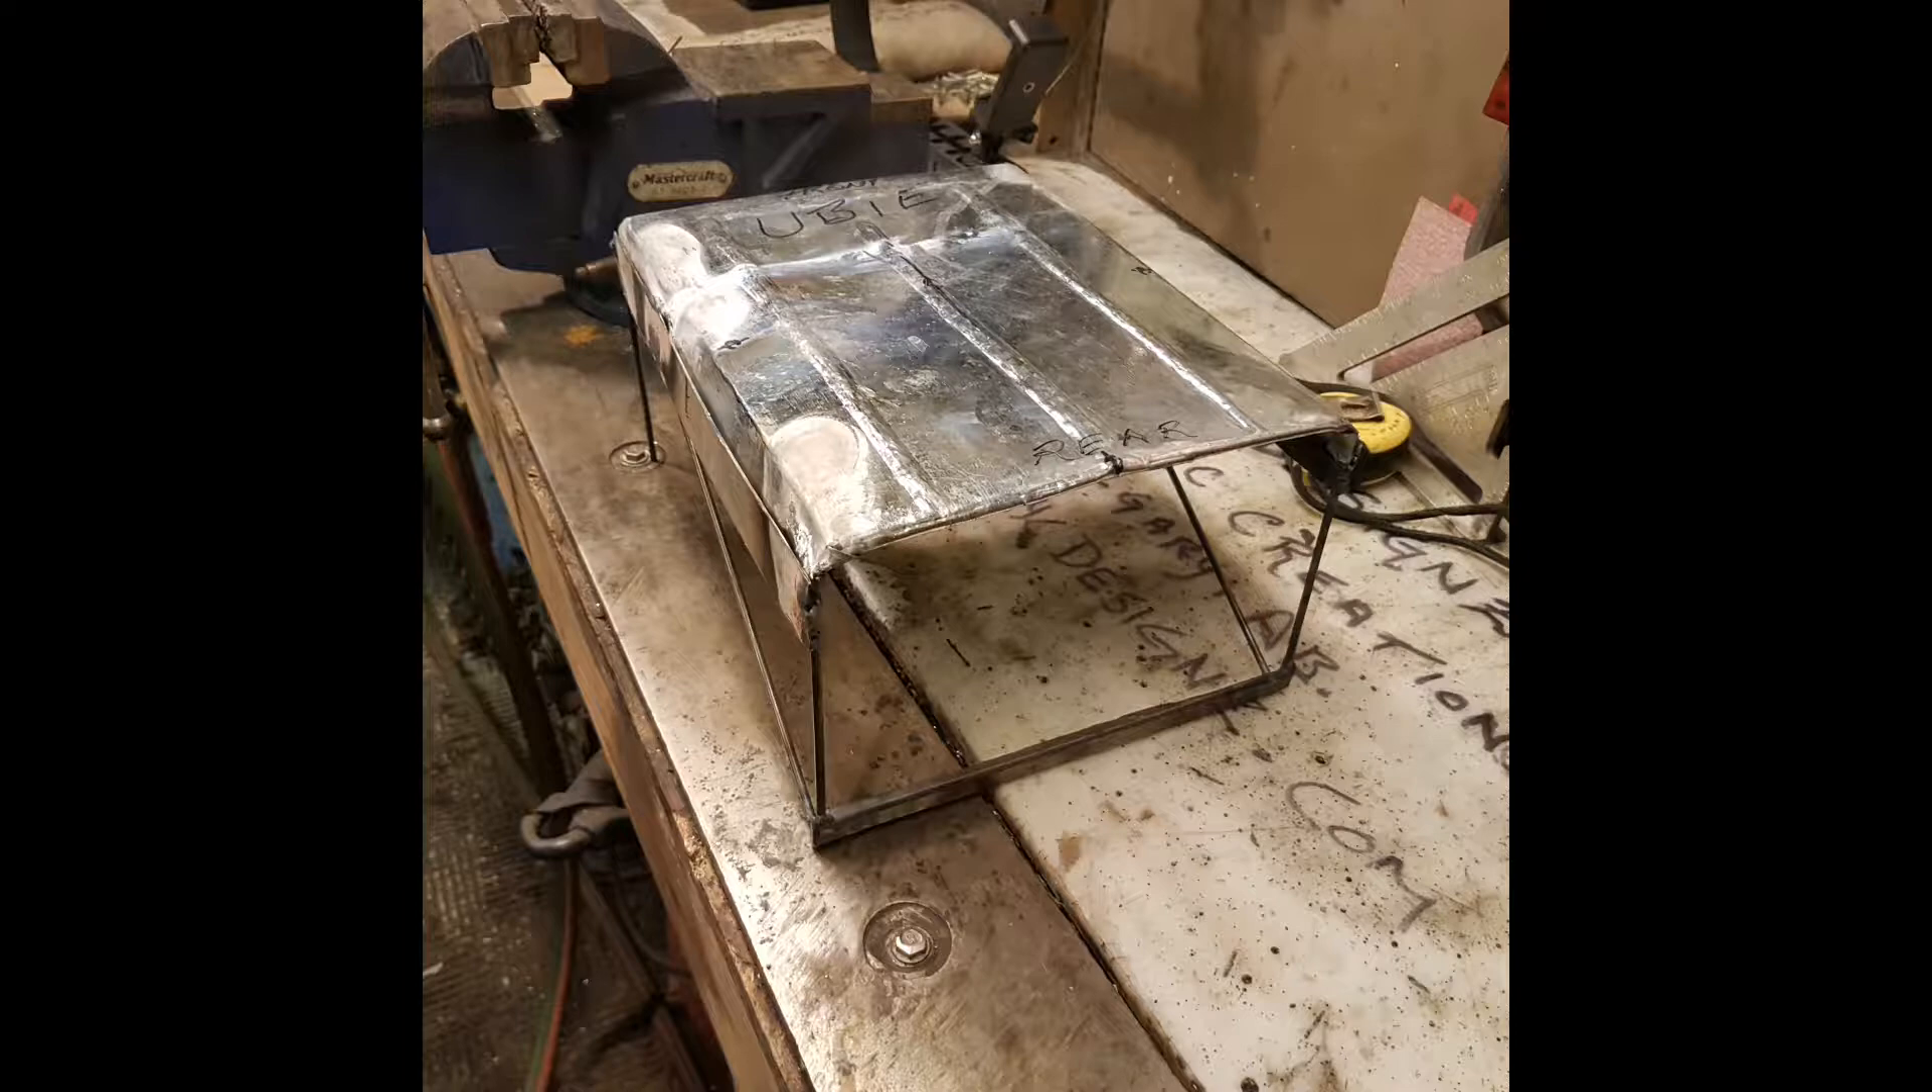So here's a photo of the roof with a few of the braces added to it and some more work to come yet obviously but that'll come in time.